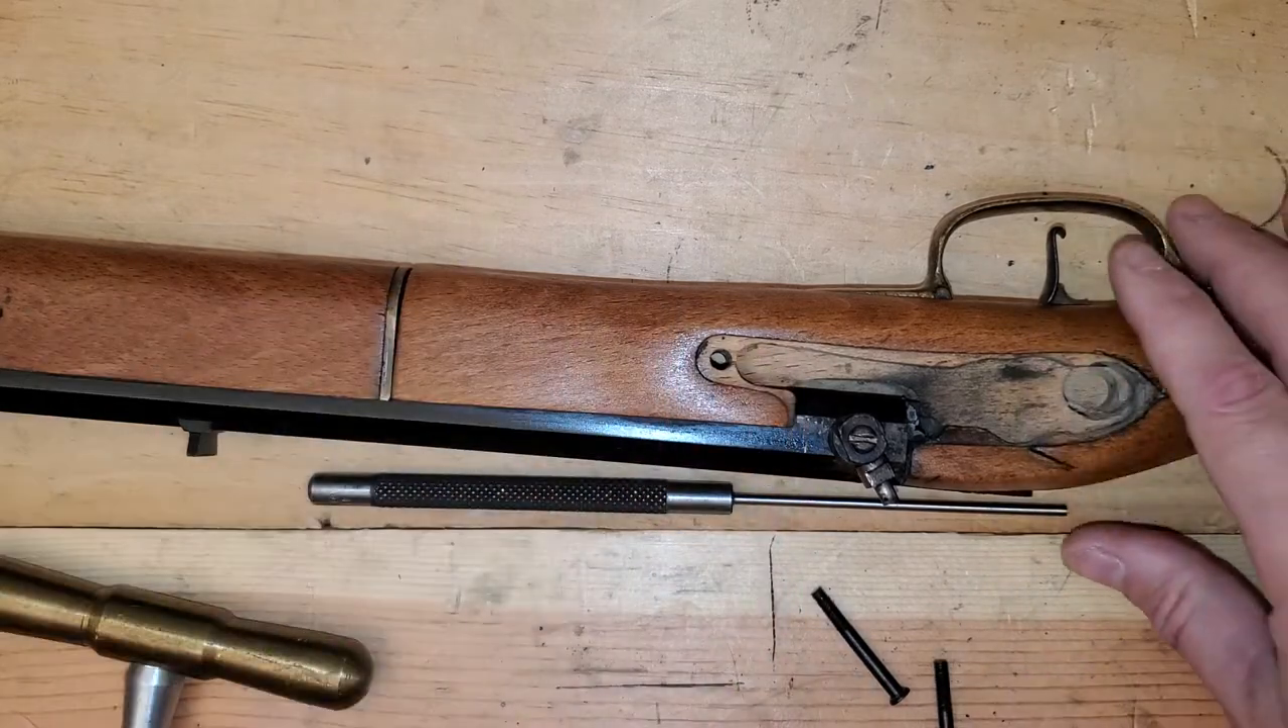So we've got our lock off.